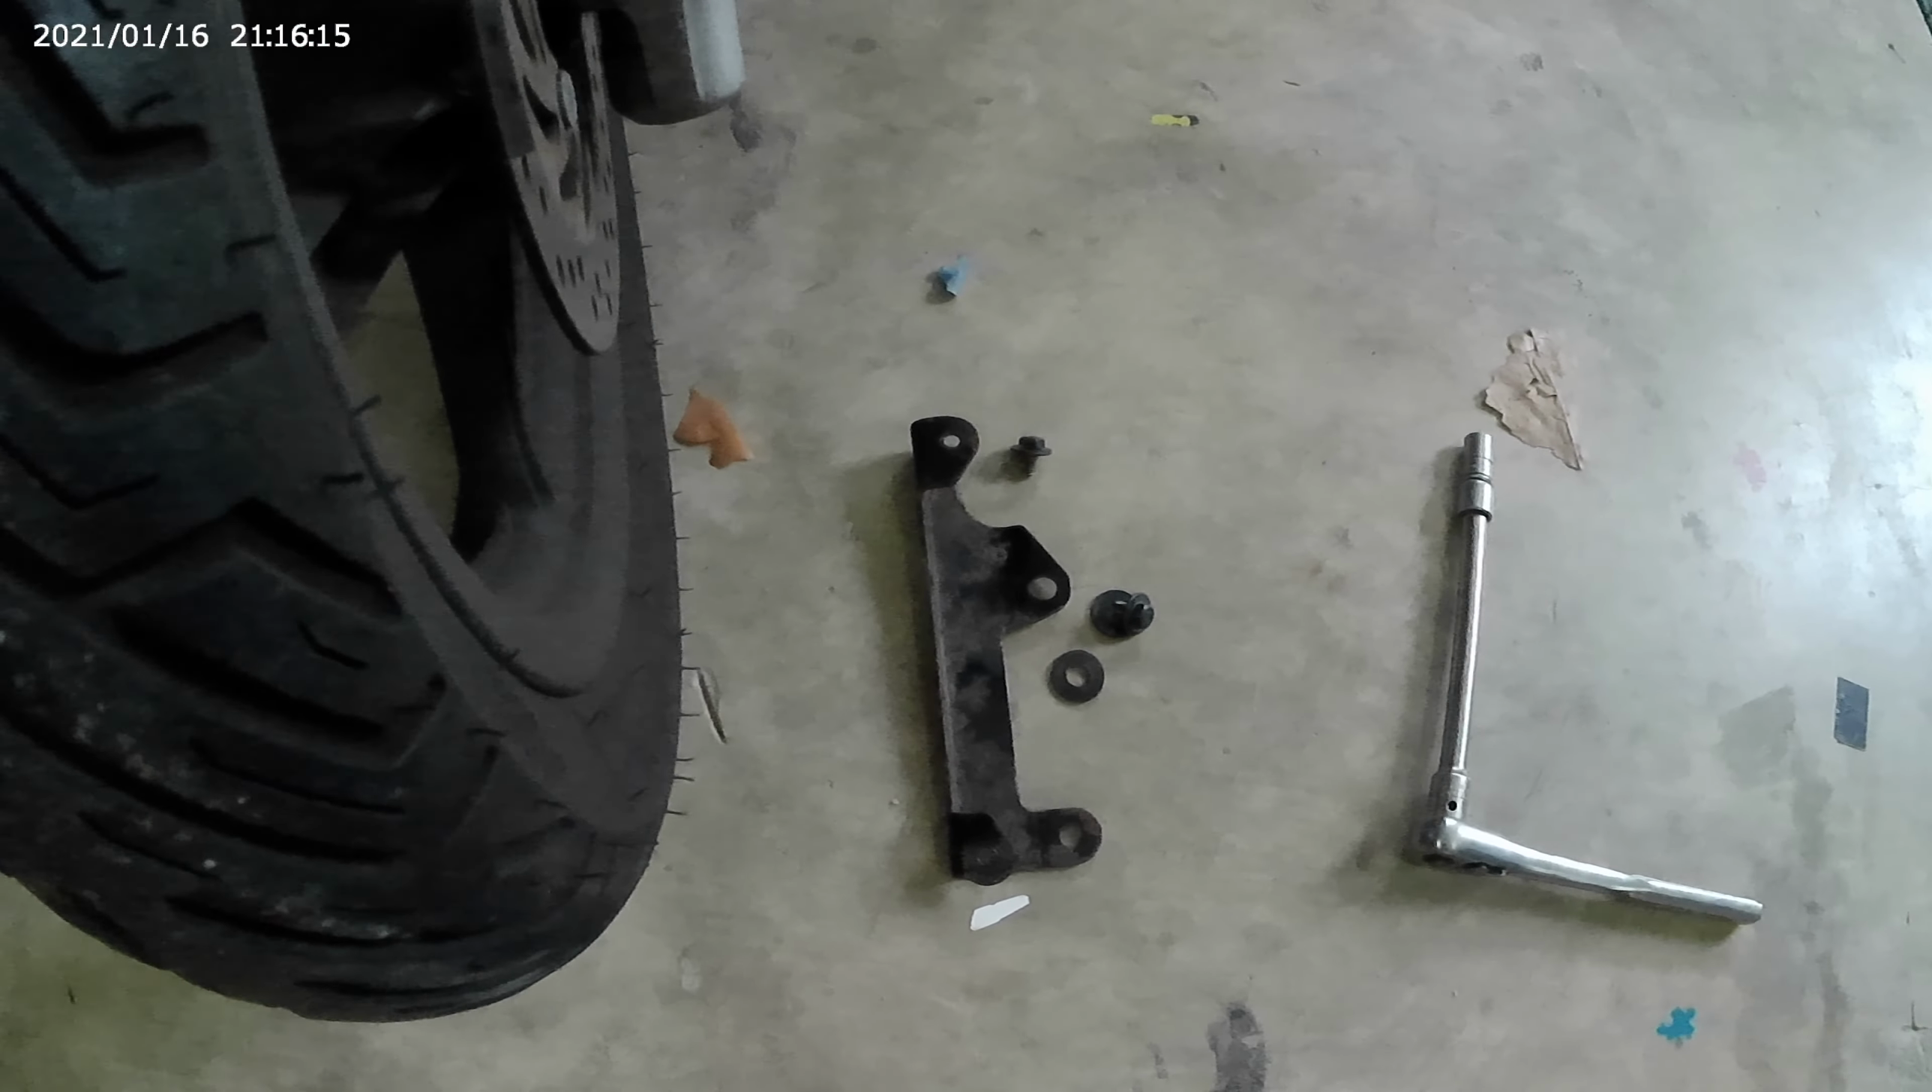Brackets are off the bike right there.